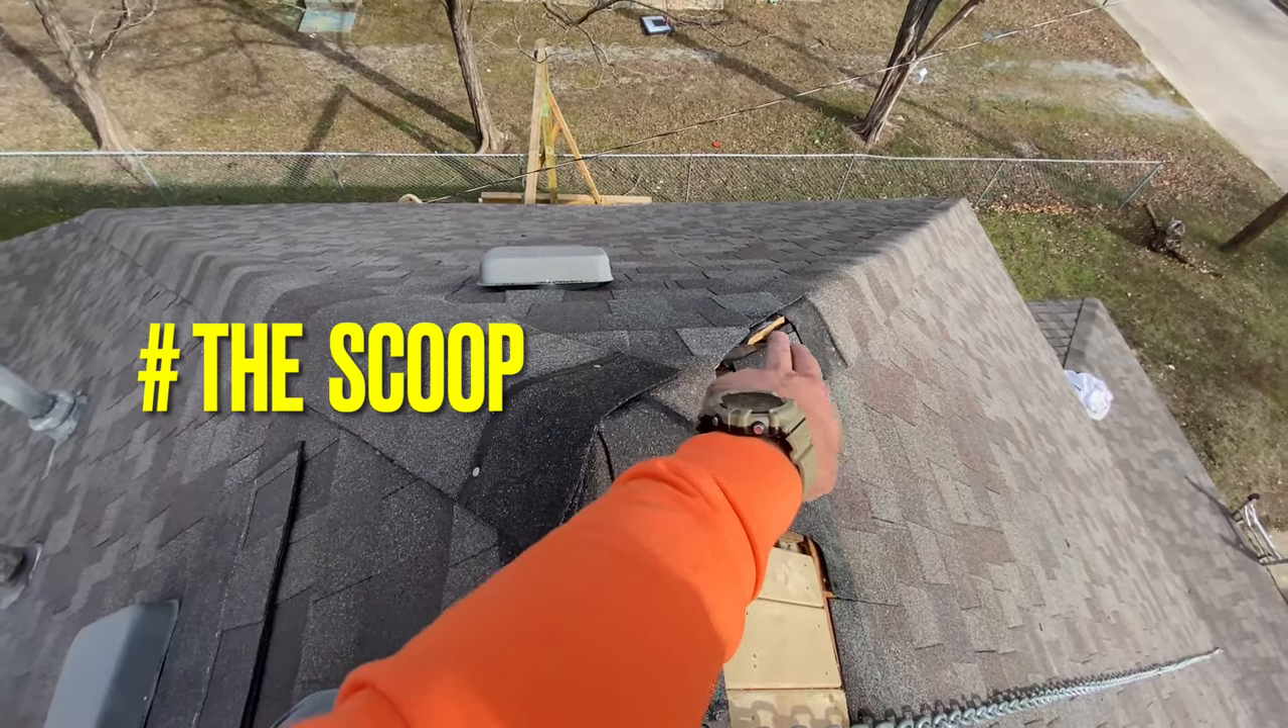You can see this ridge cap this one's not done.